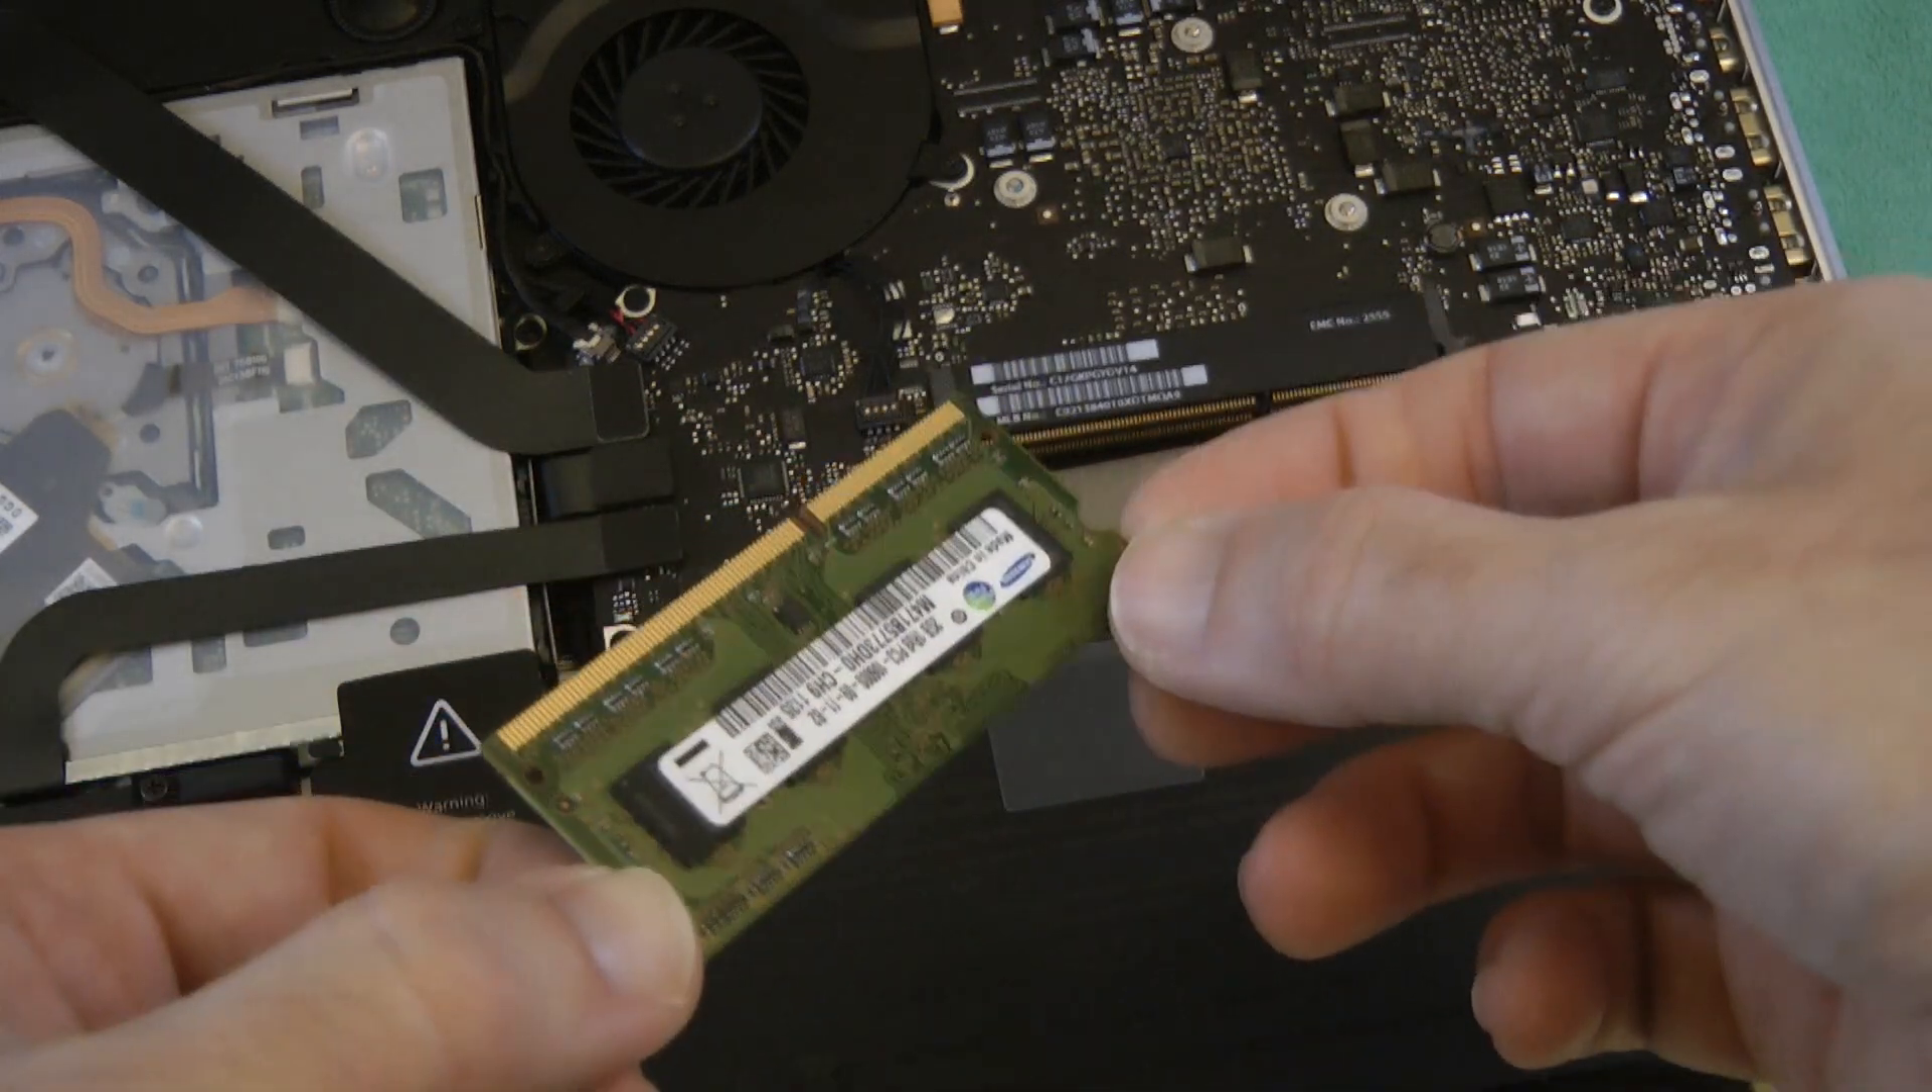So that's the old memory removed.